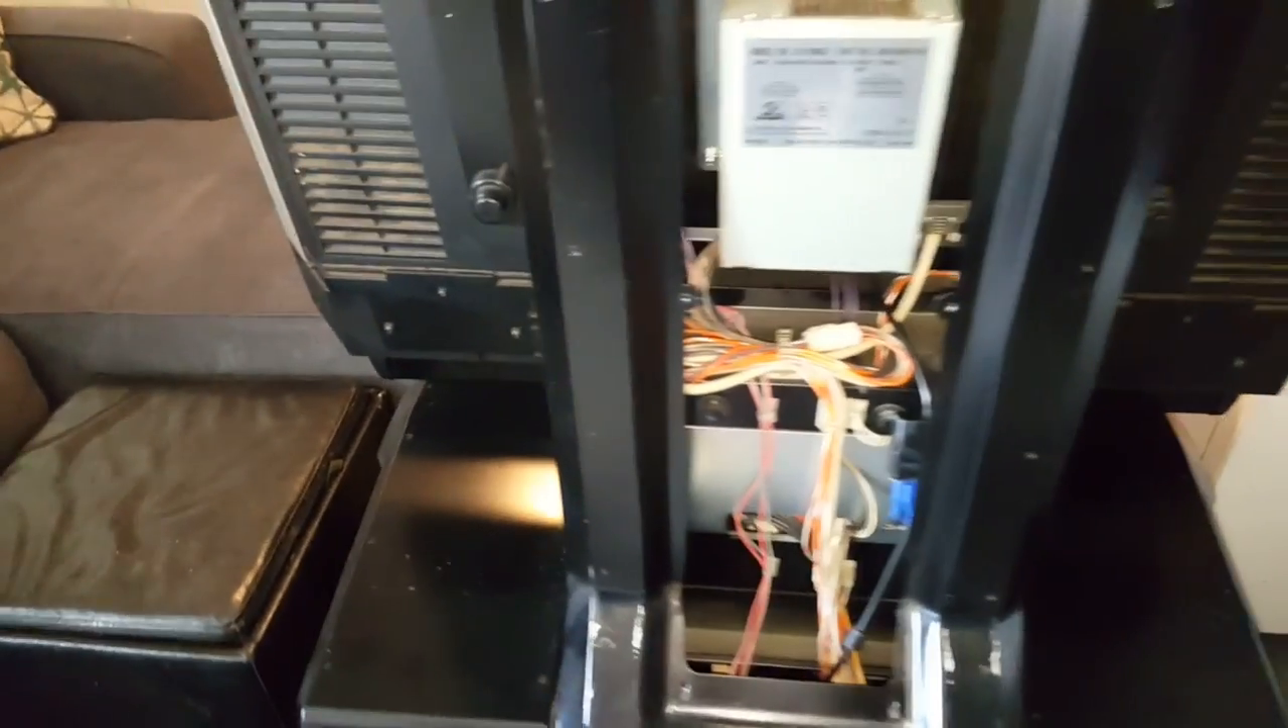We got the back panel off and as you can see it exposes some of the insides.